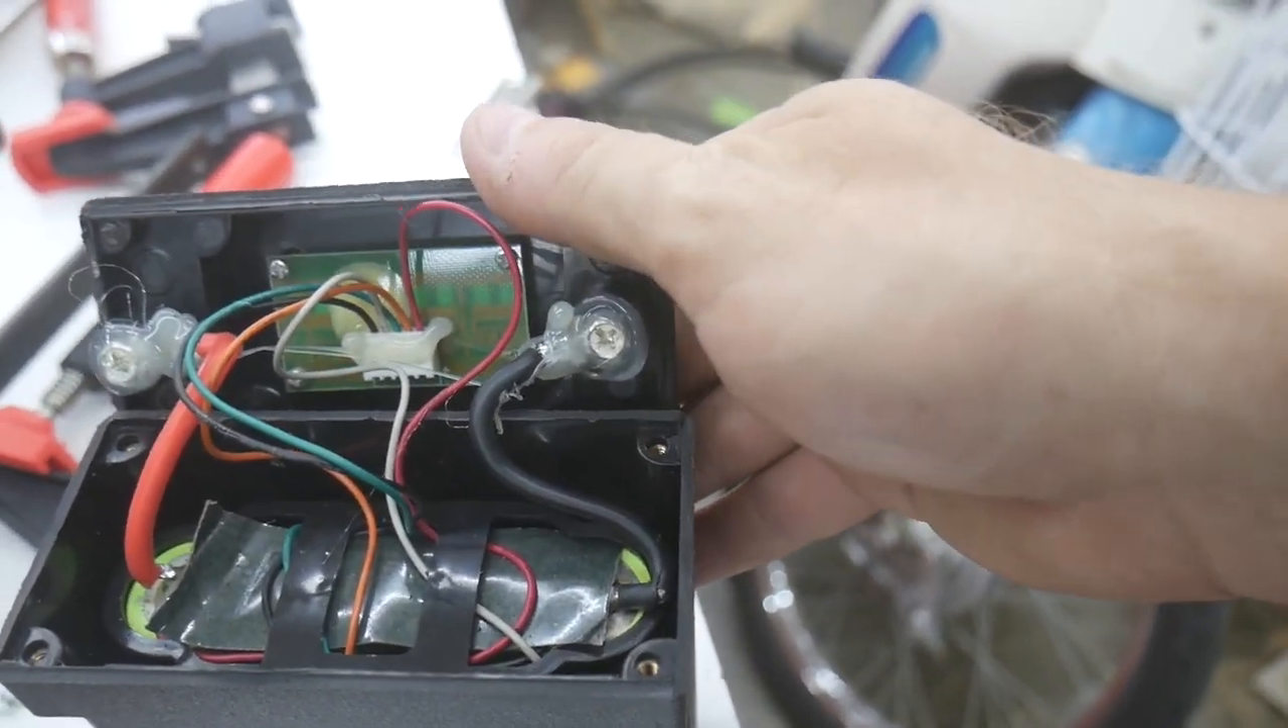Once I got the screws out this is what you find underneath so inside there are your battery cells.